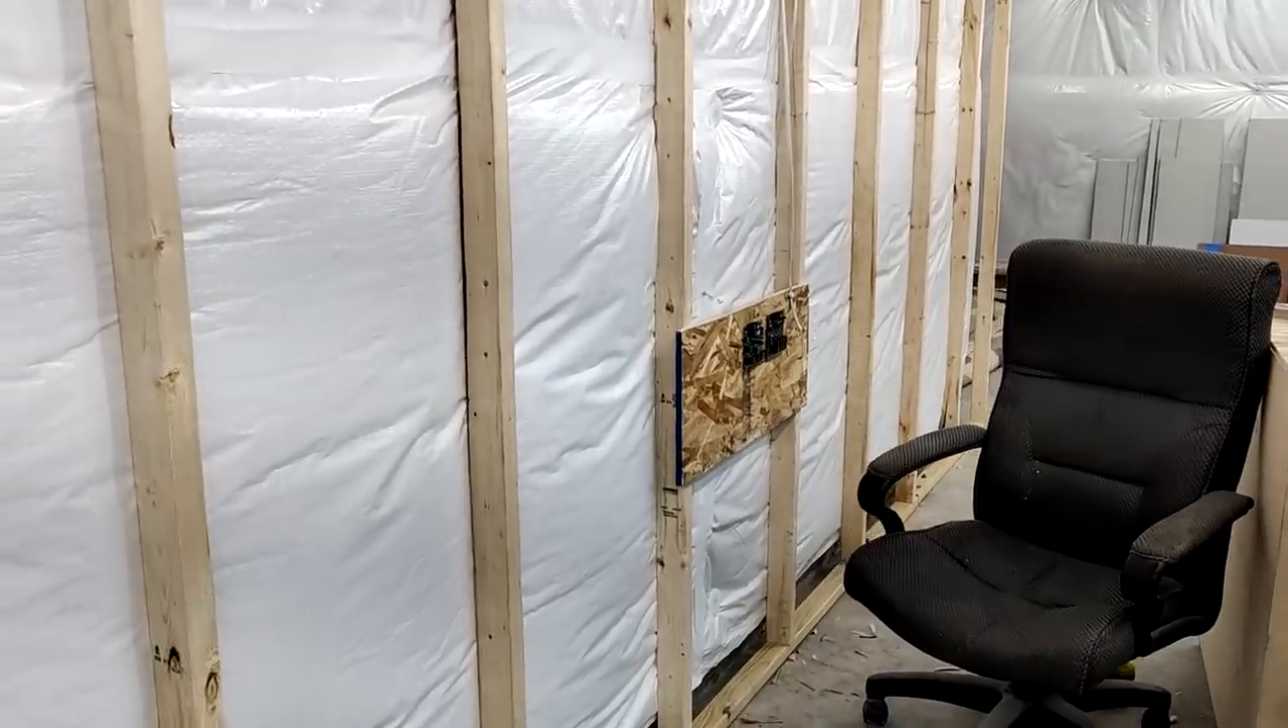And as you can see, I do have the framing done already.